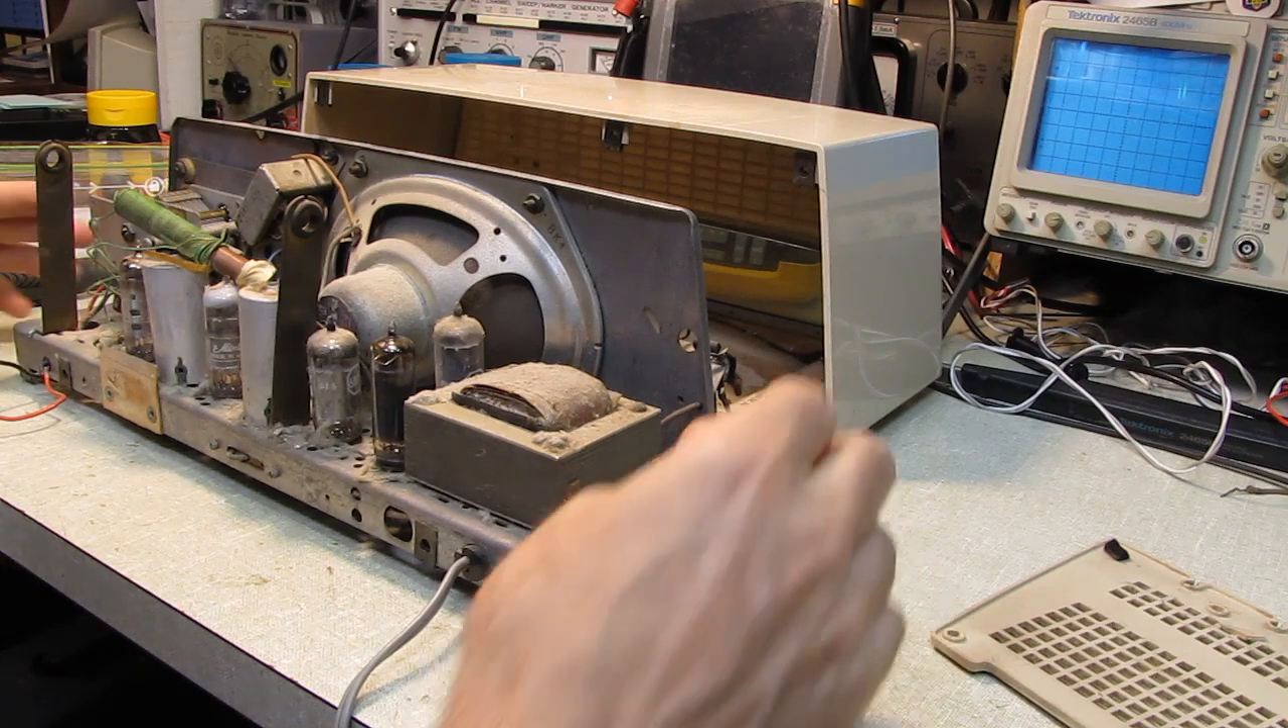Okay, we have the chassis pulled out of the cabinet here.